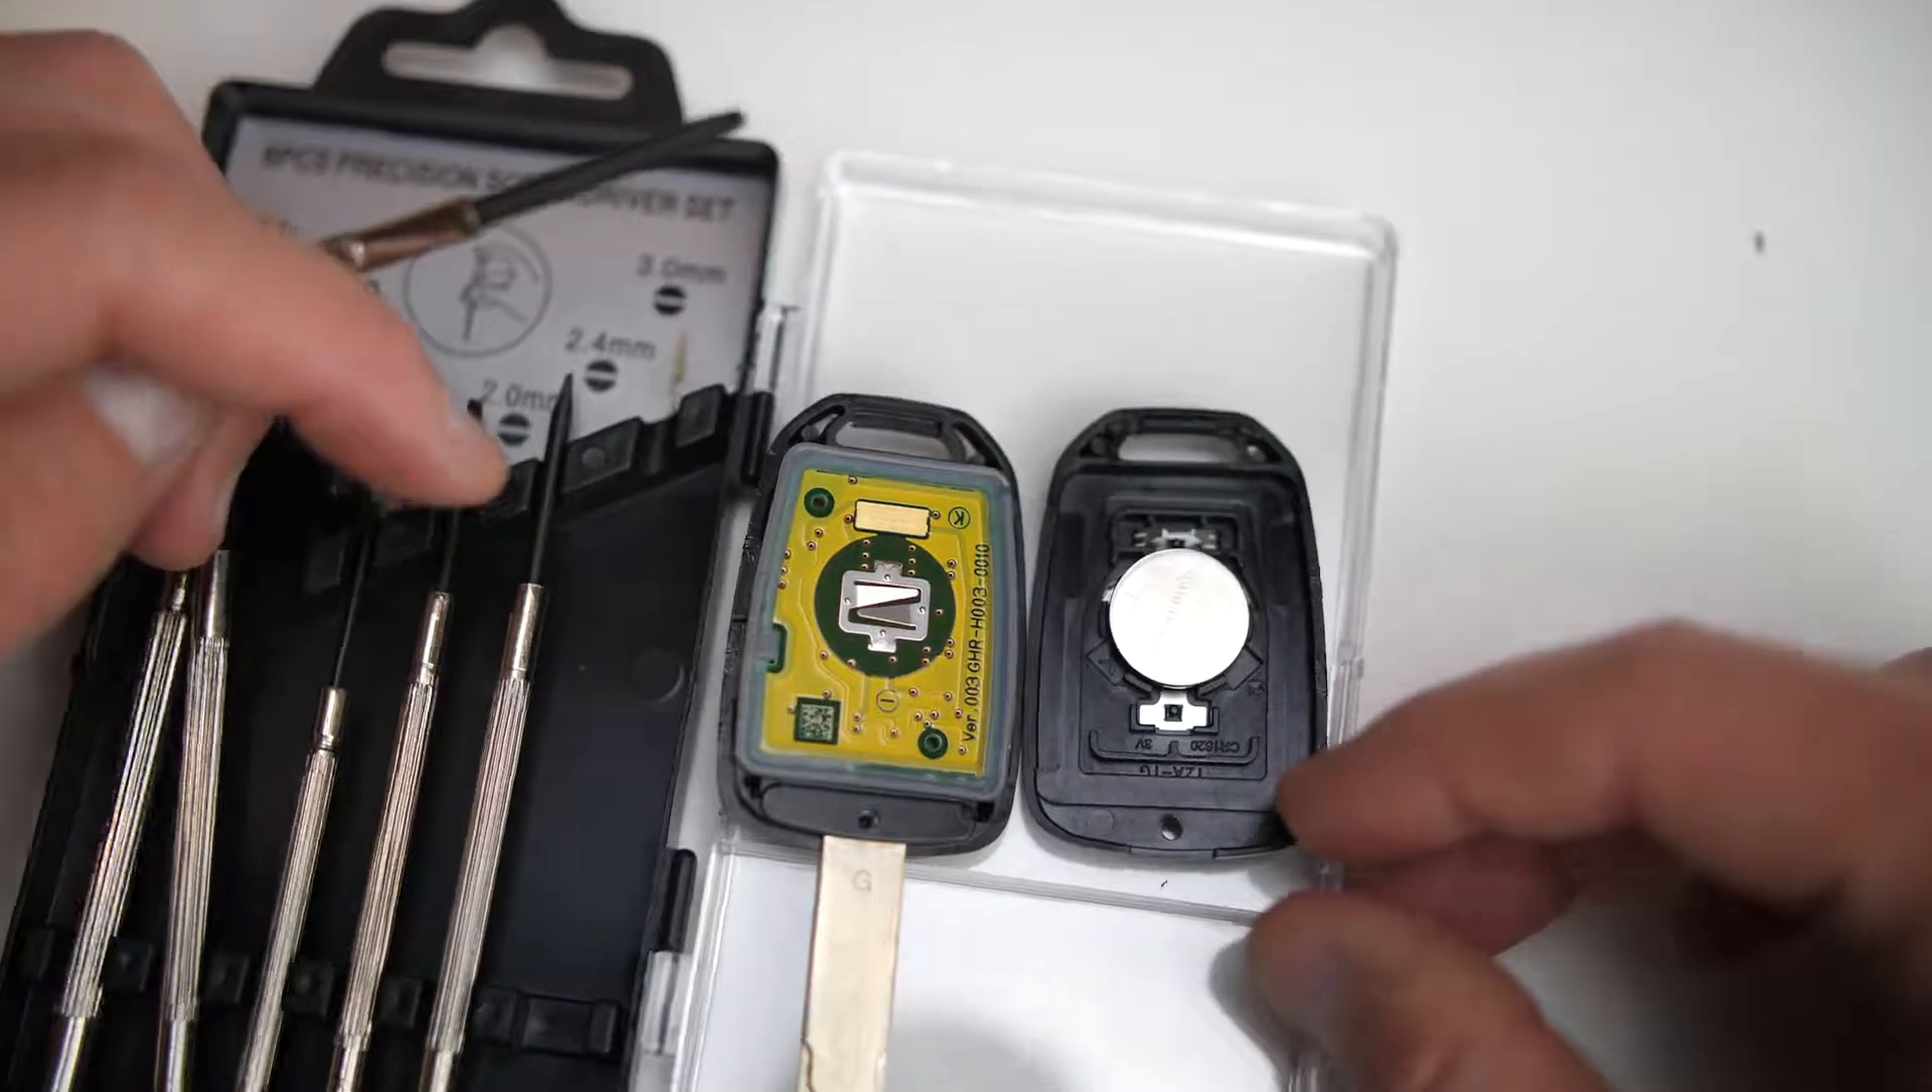Now, once we've got the backing off, you can see we have access to the internal coin battery.